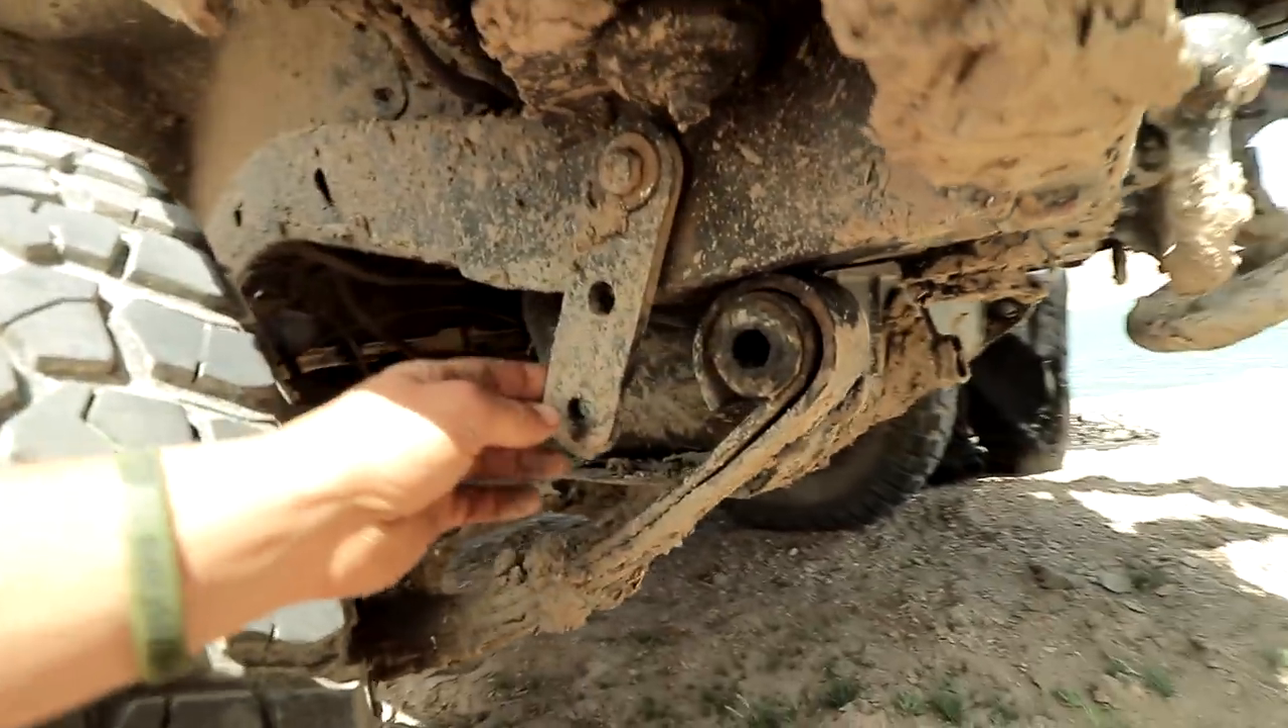The shackle and the leaf spring are not even connected anymore.